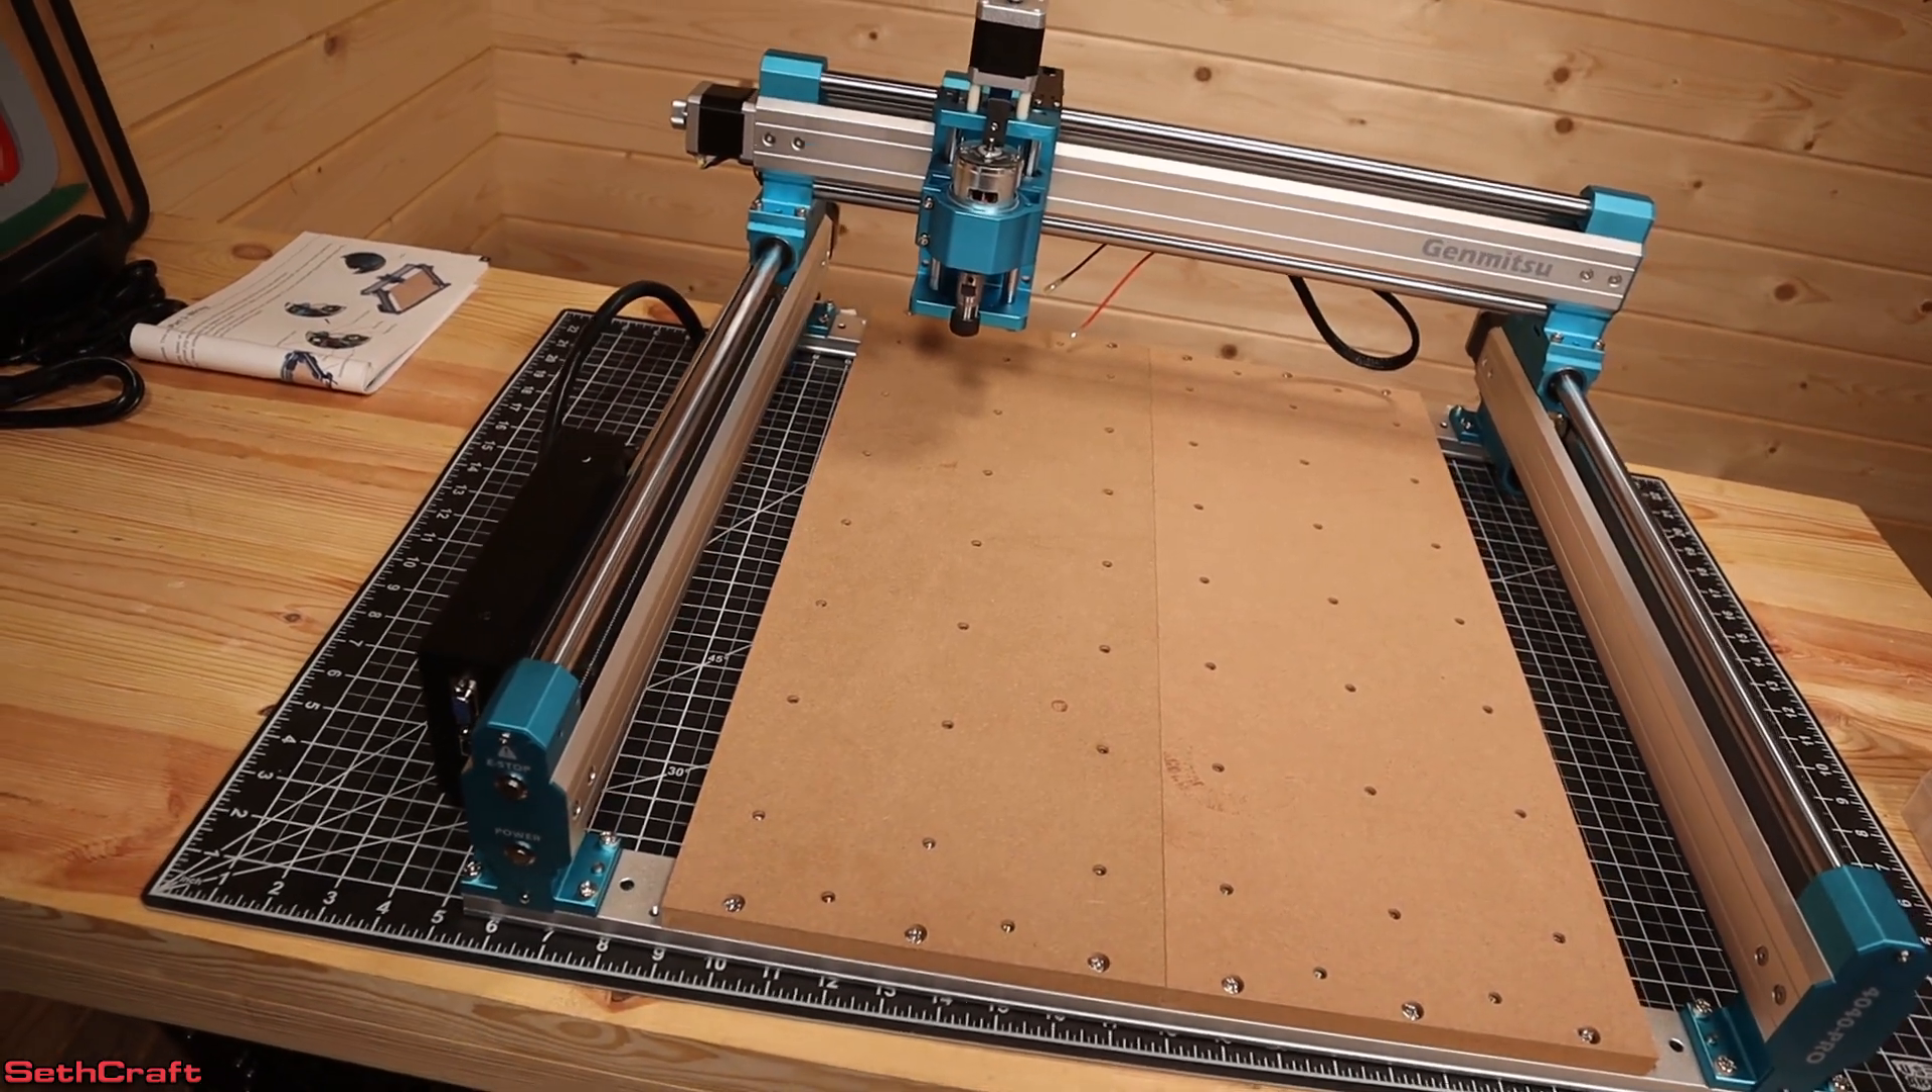And that concludes all of the assembly for the base, the MDF, the X, the Y, and the Z modules.